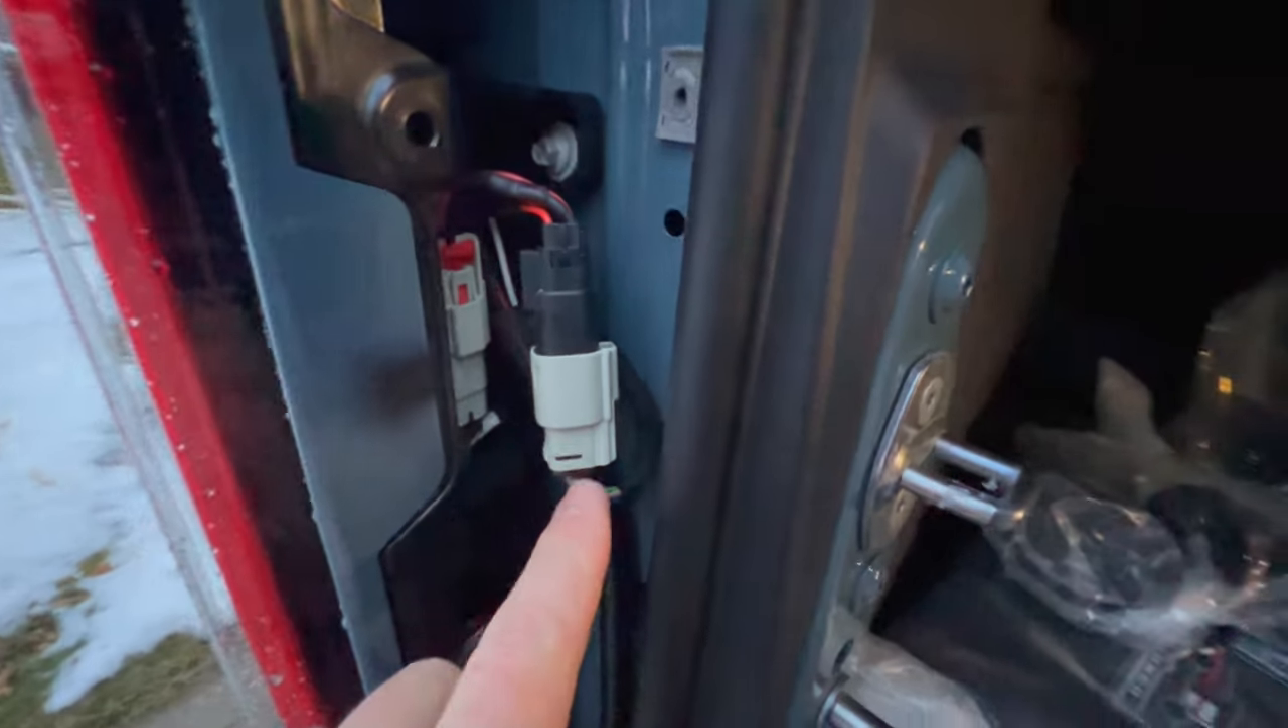We've got one end of our adapter plugged into our connection for our taillight.